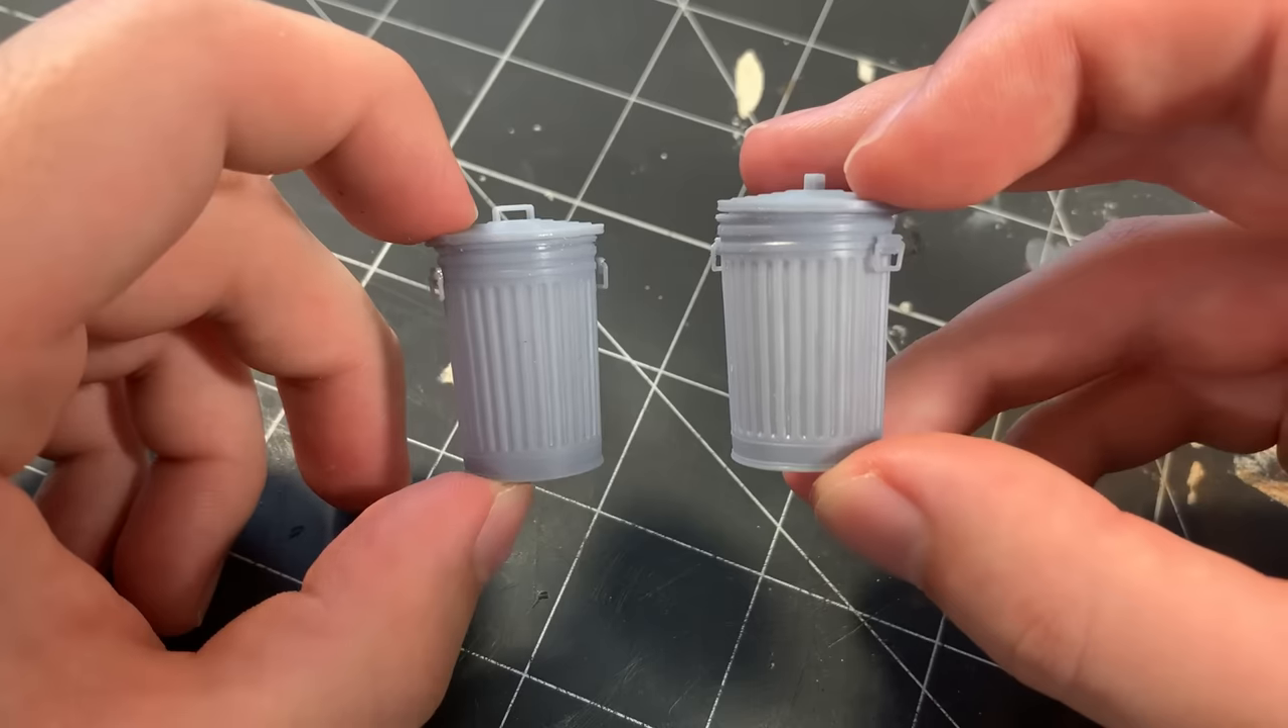And here's the fully assembled garbage can, and because I printed spare parts, I decided to make a second one.